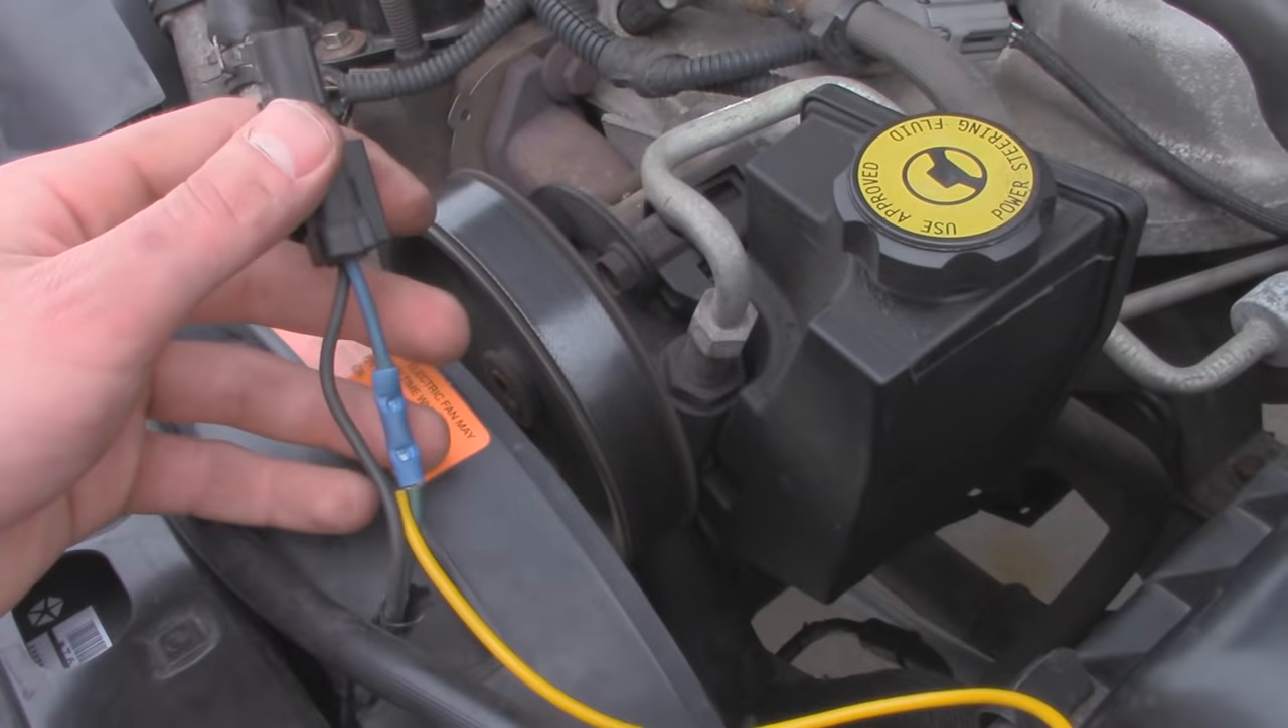Alright, so we got our new wire right here, and we have it spliced into the power wire for our fan, which is the blue one right here.